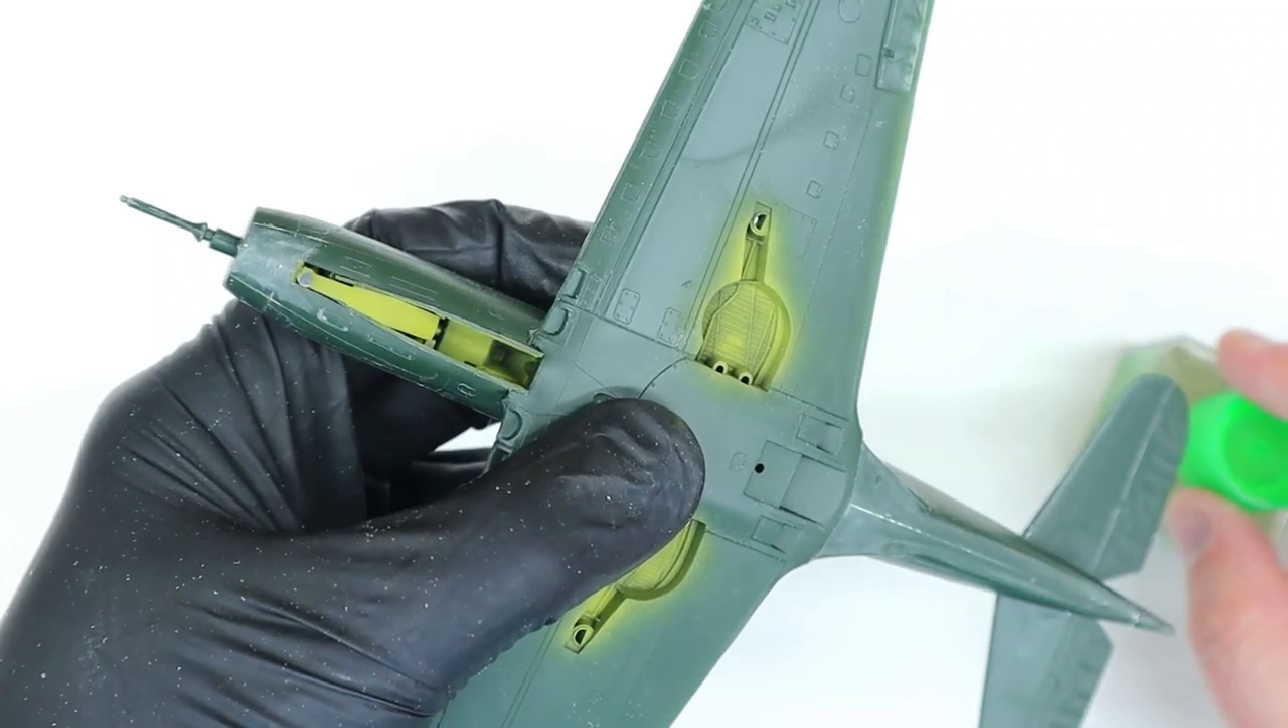I then assembled the bottom half of the wing to the fuselage.